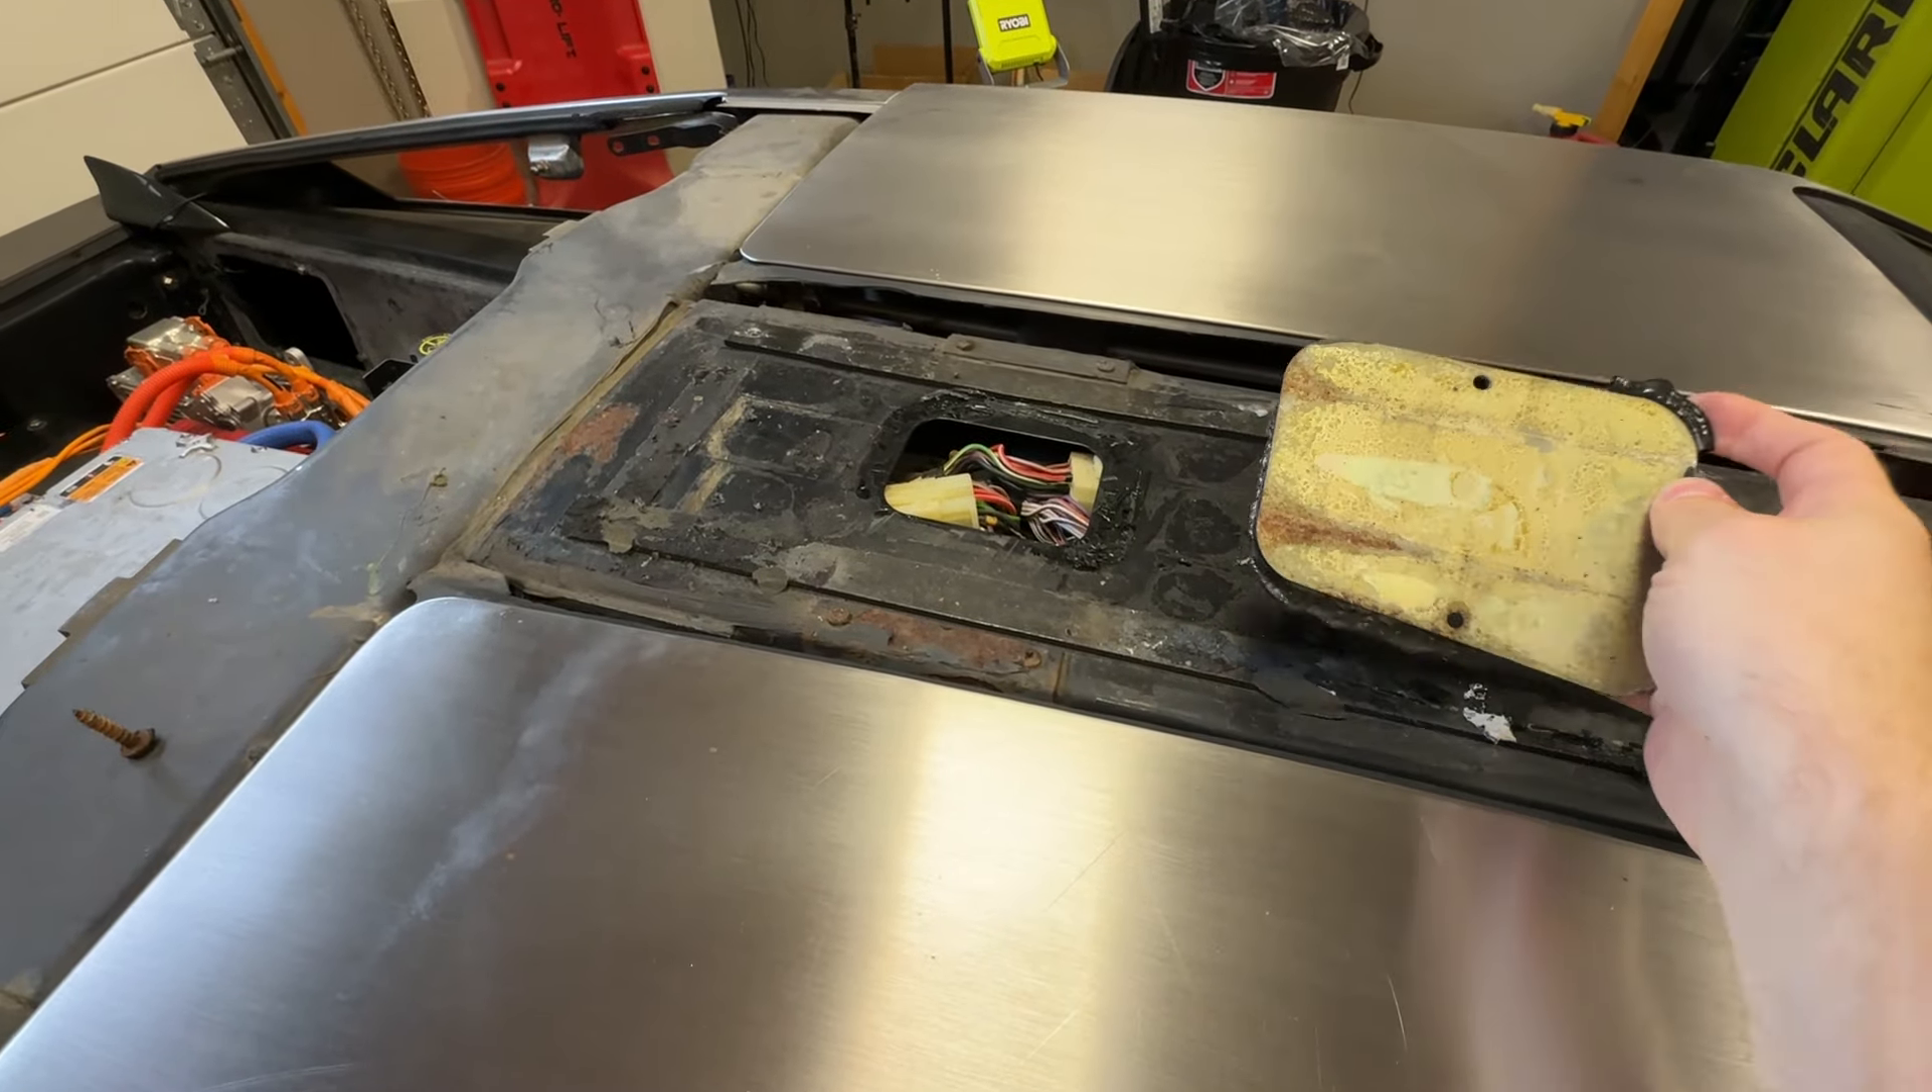Uh, and then I've also removed this little cover panel.